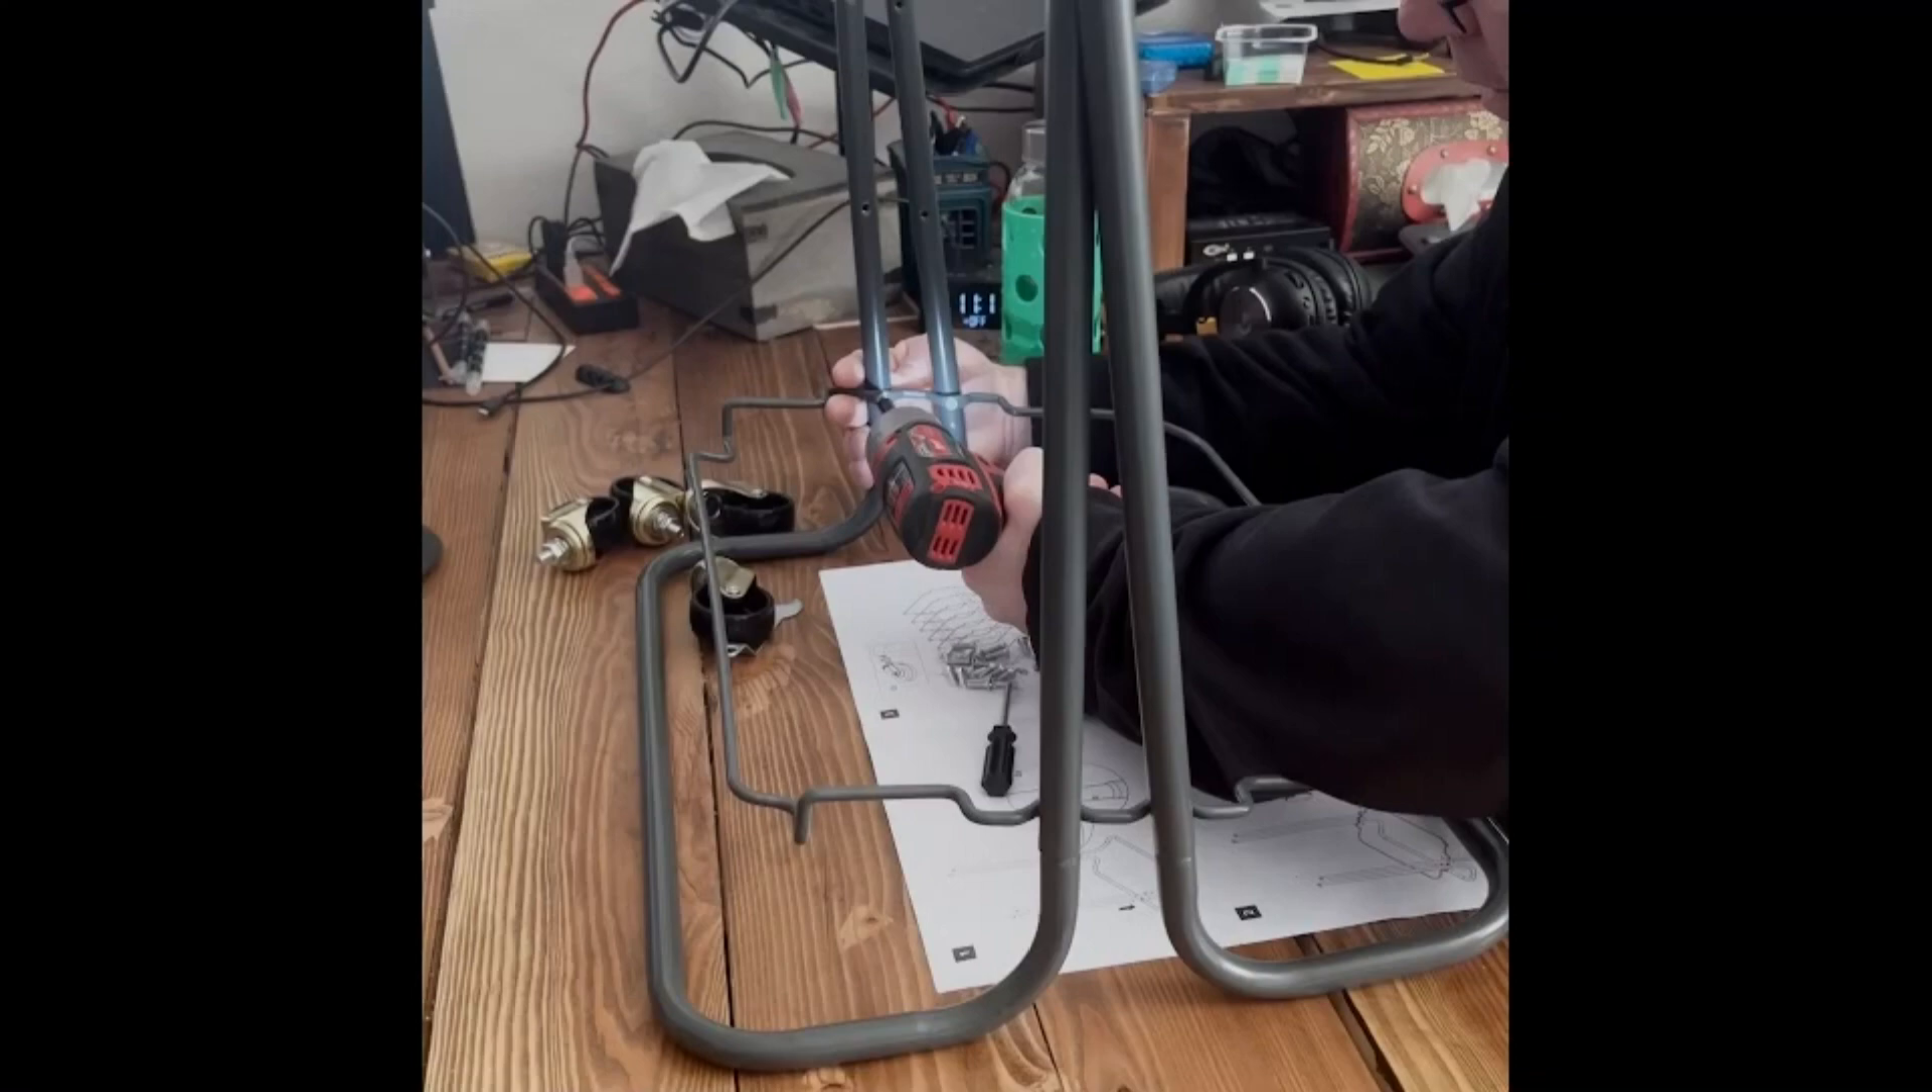We've already put together the bottom part with the legs that go upward.